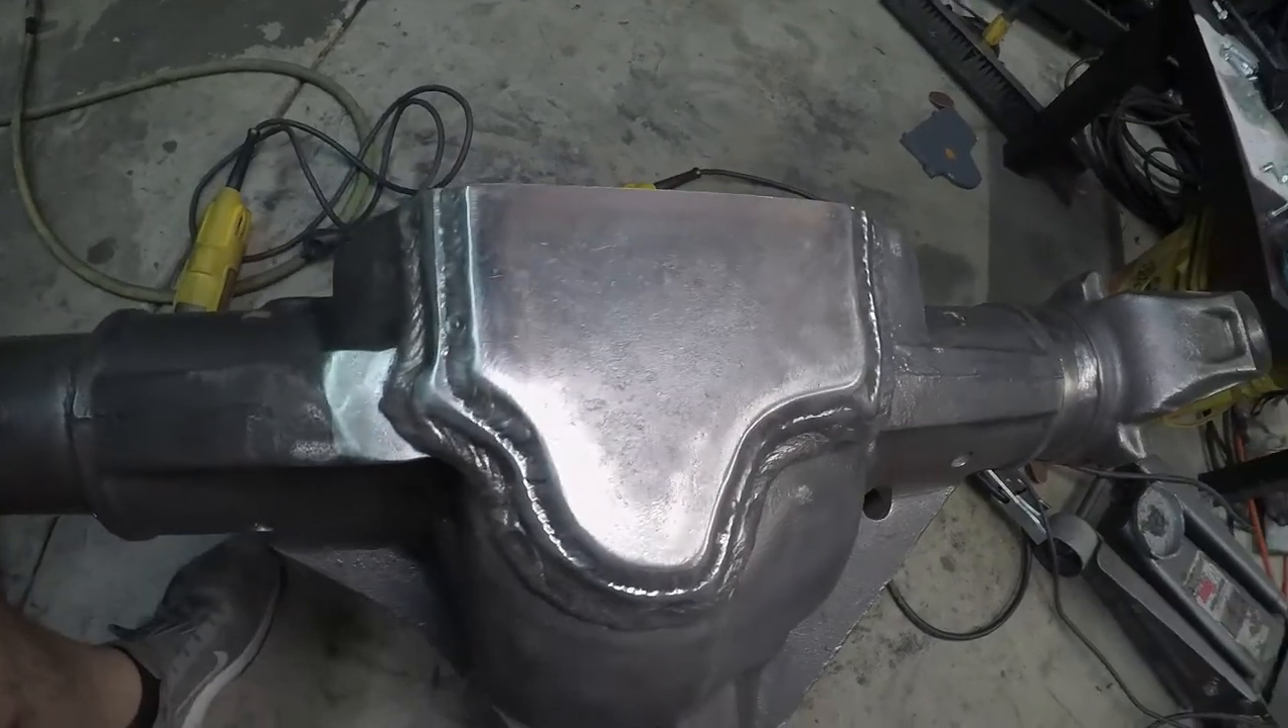Anyway, that is the shaved bottom plate installed.